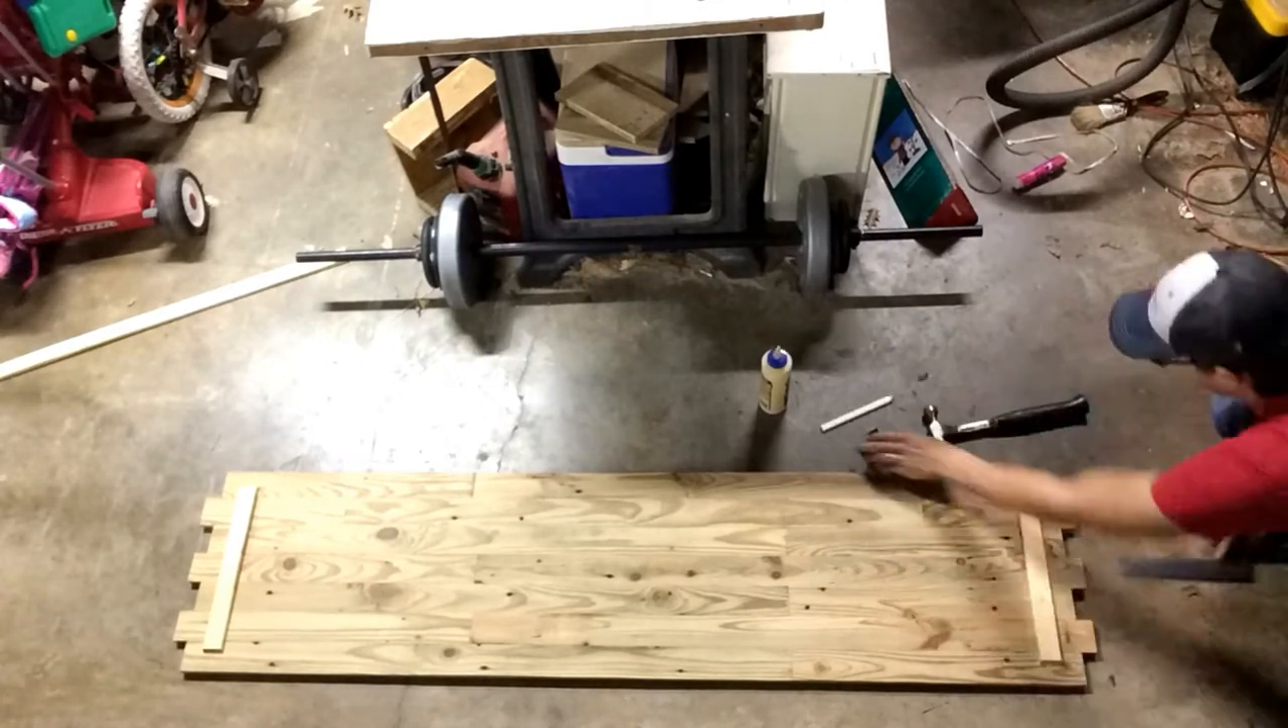I just put a thin, unobstructive brace on either end.